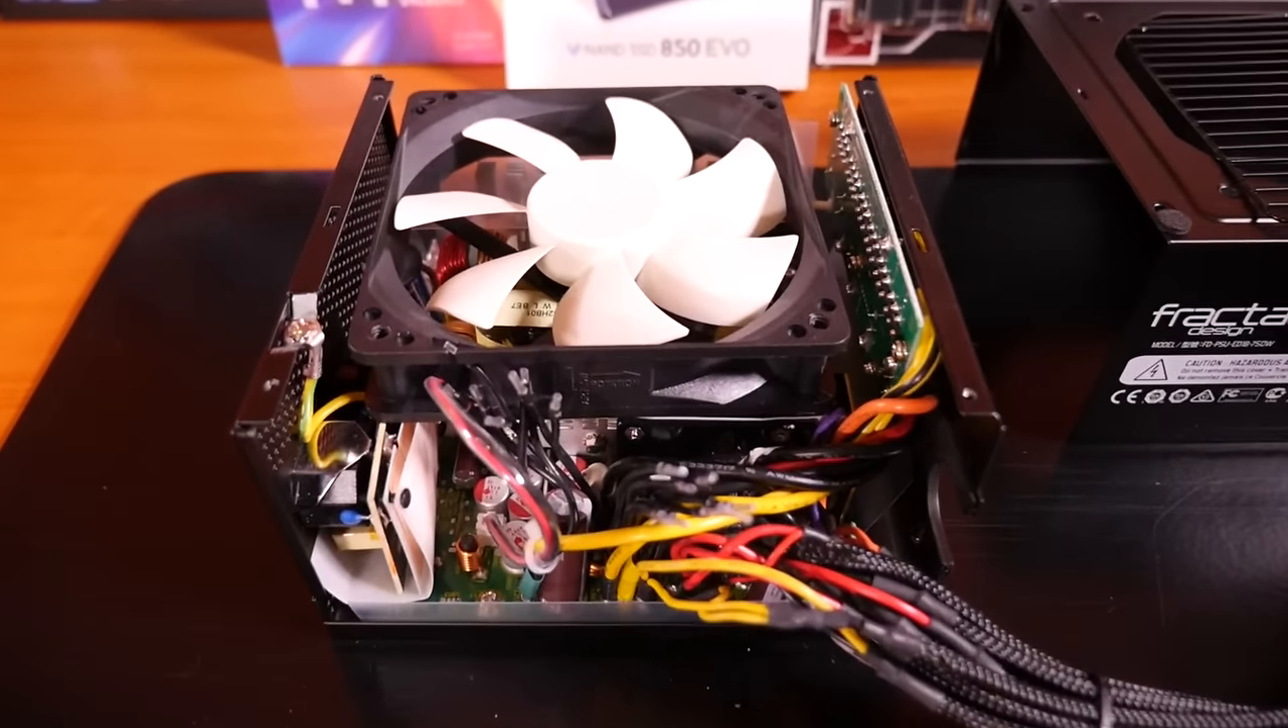The first thing I did when I removed this power supply from the box was tear it apart as you can see.